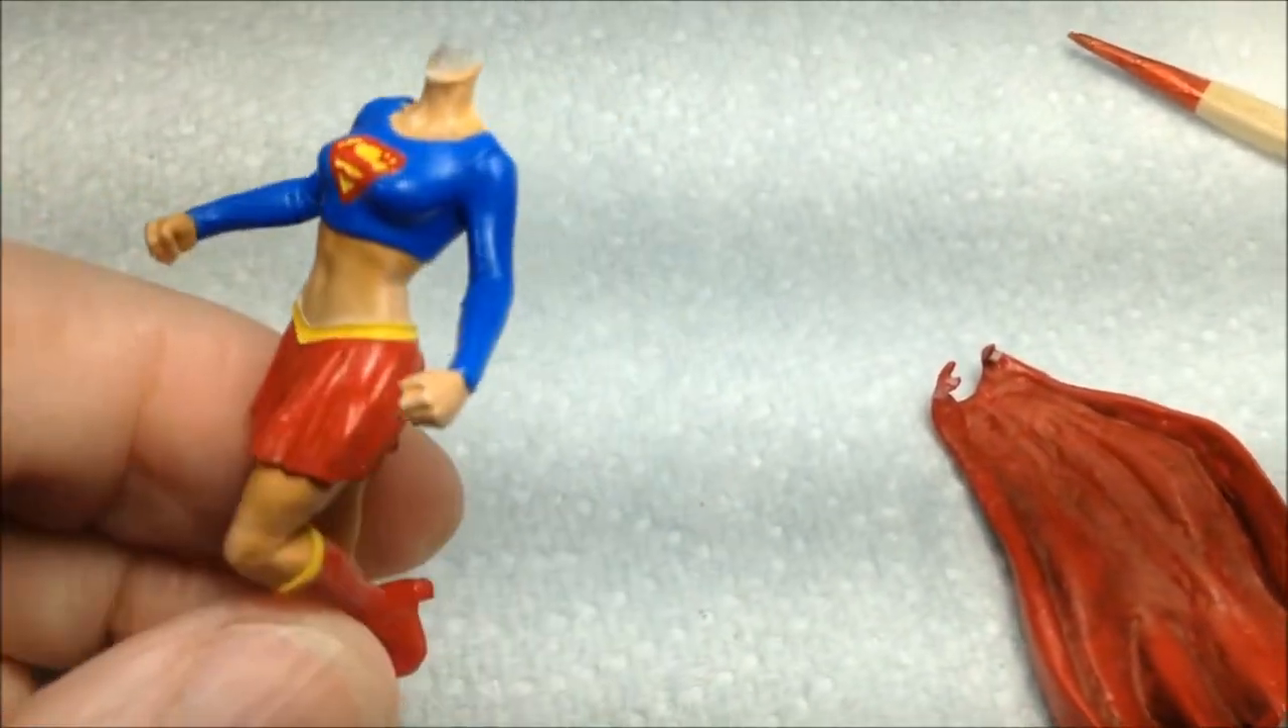I have to put the cape on before the head goes on, and then it's pretty much done.